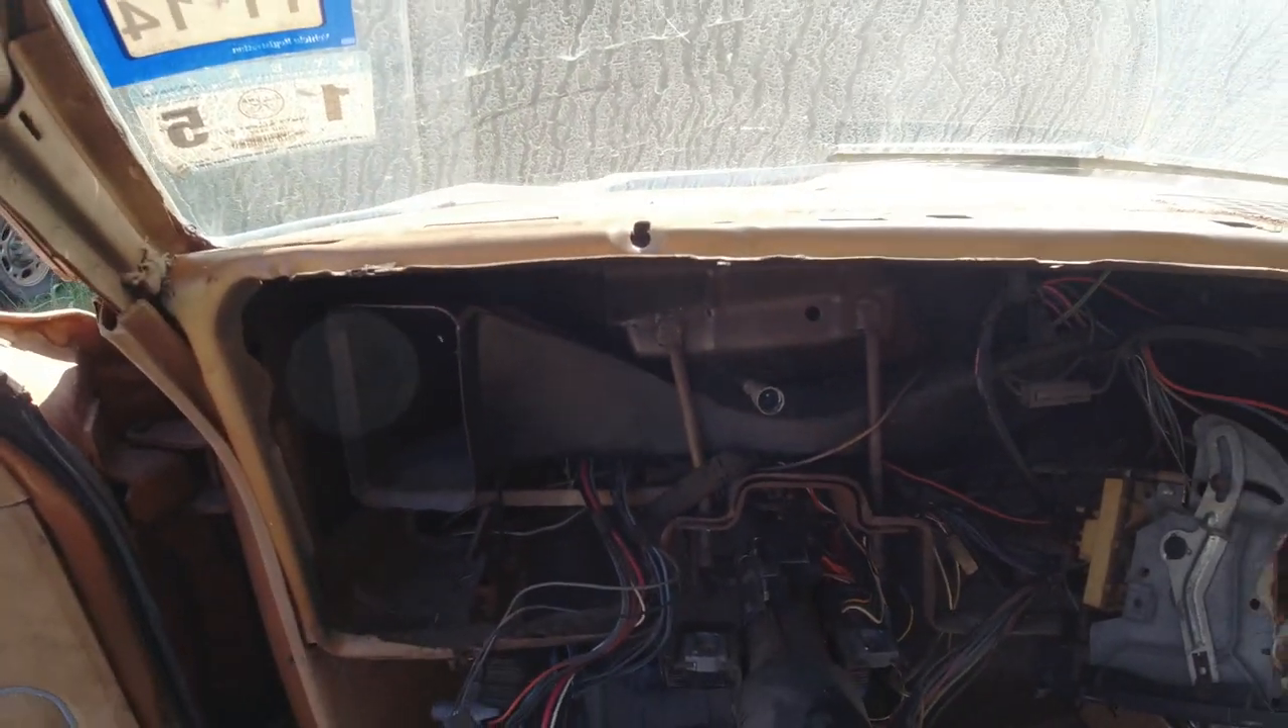I got all the dash taken apart.